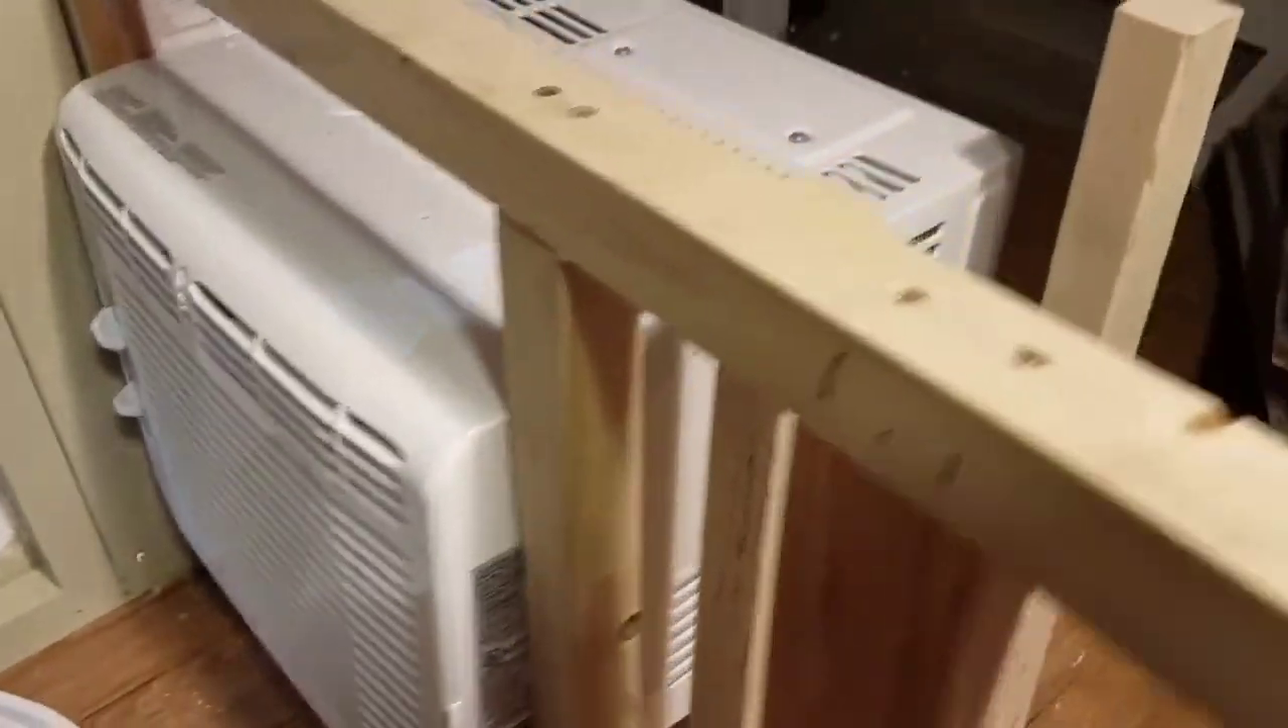Here's the unit sitting in the framing right now.